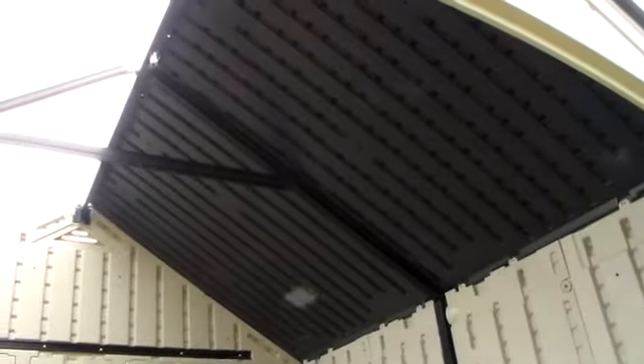We have half of the roof in place, now it needs to be screwed down.